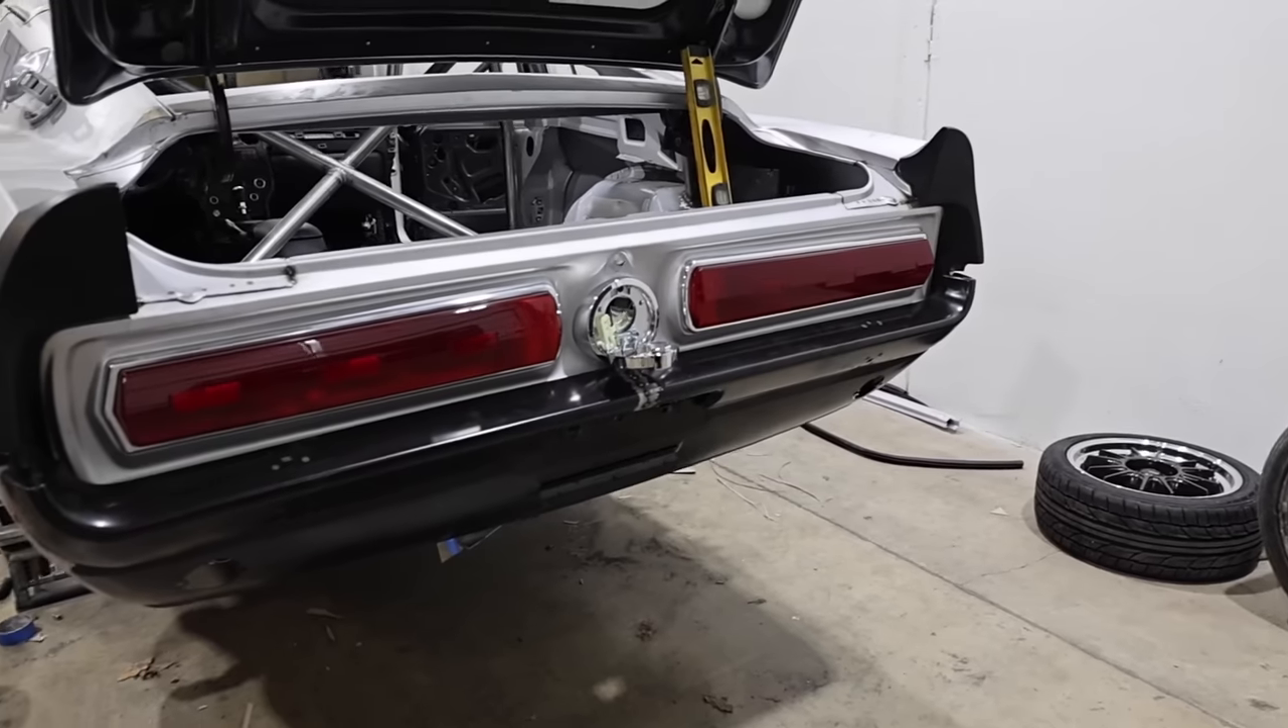And we want to make sure that we're not going to block any other interior panels. I got the rear bumper on here.